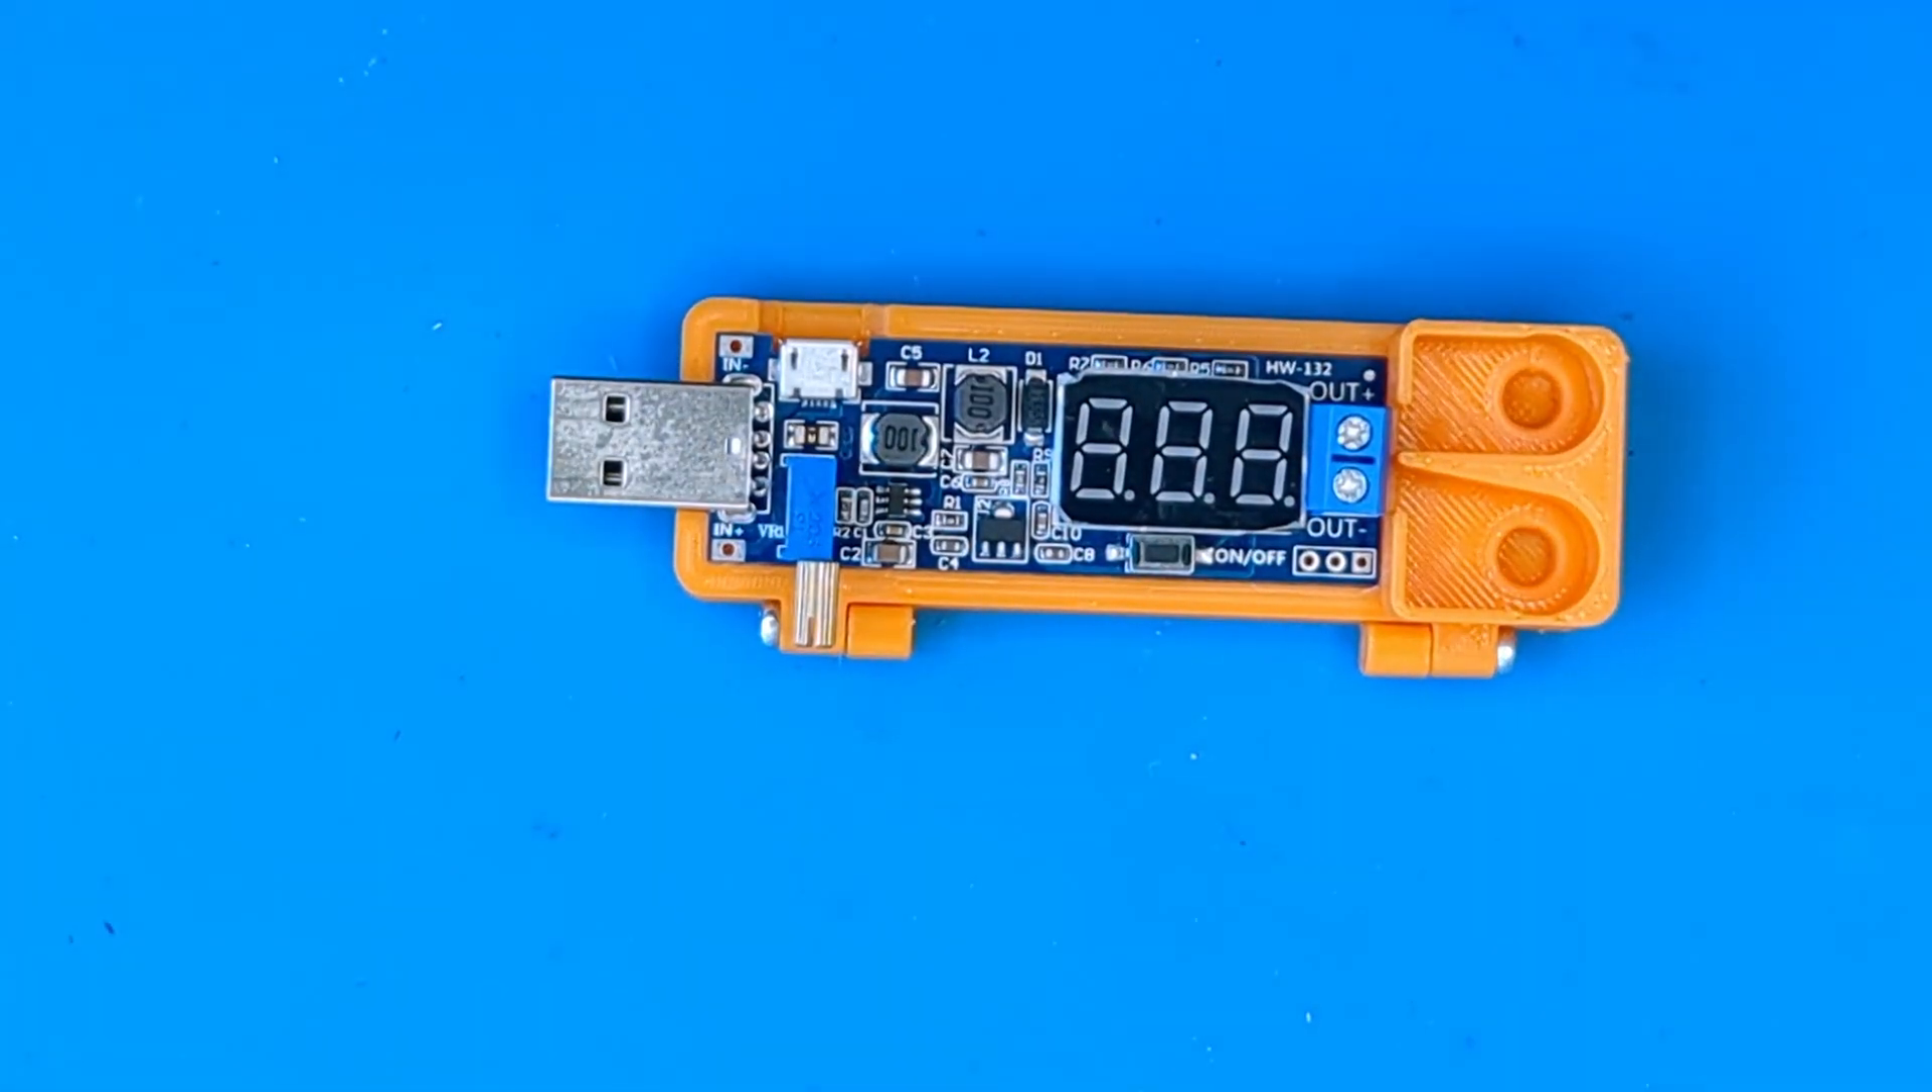The board fits perfectly into the printed part without the need for glue or additional support.